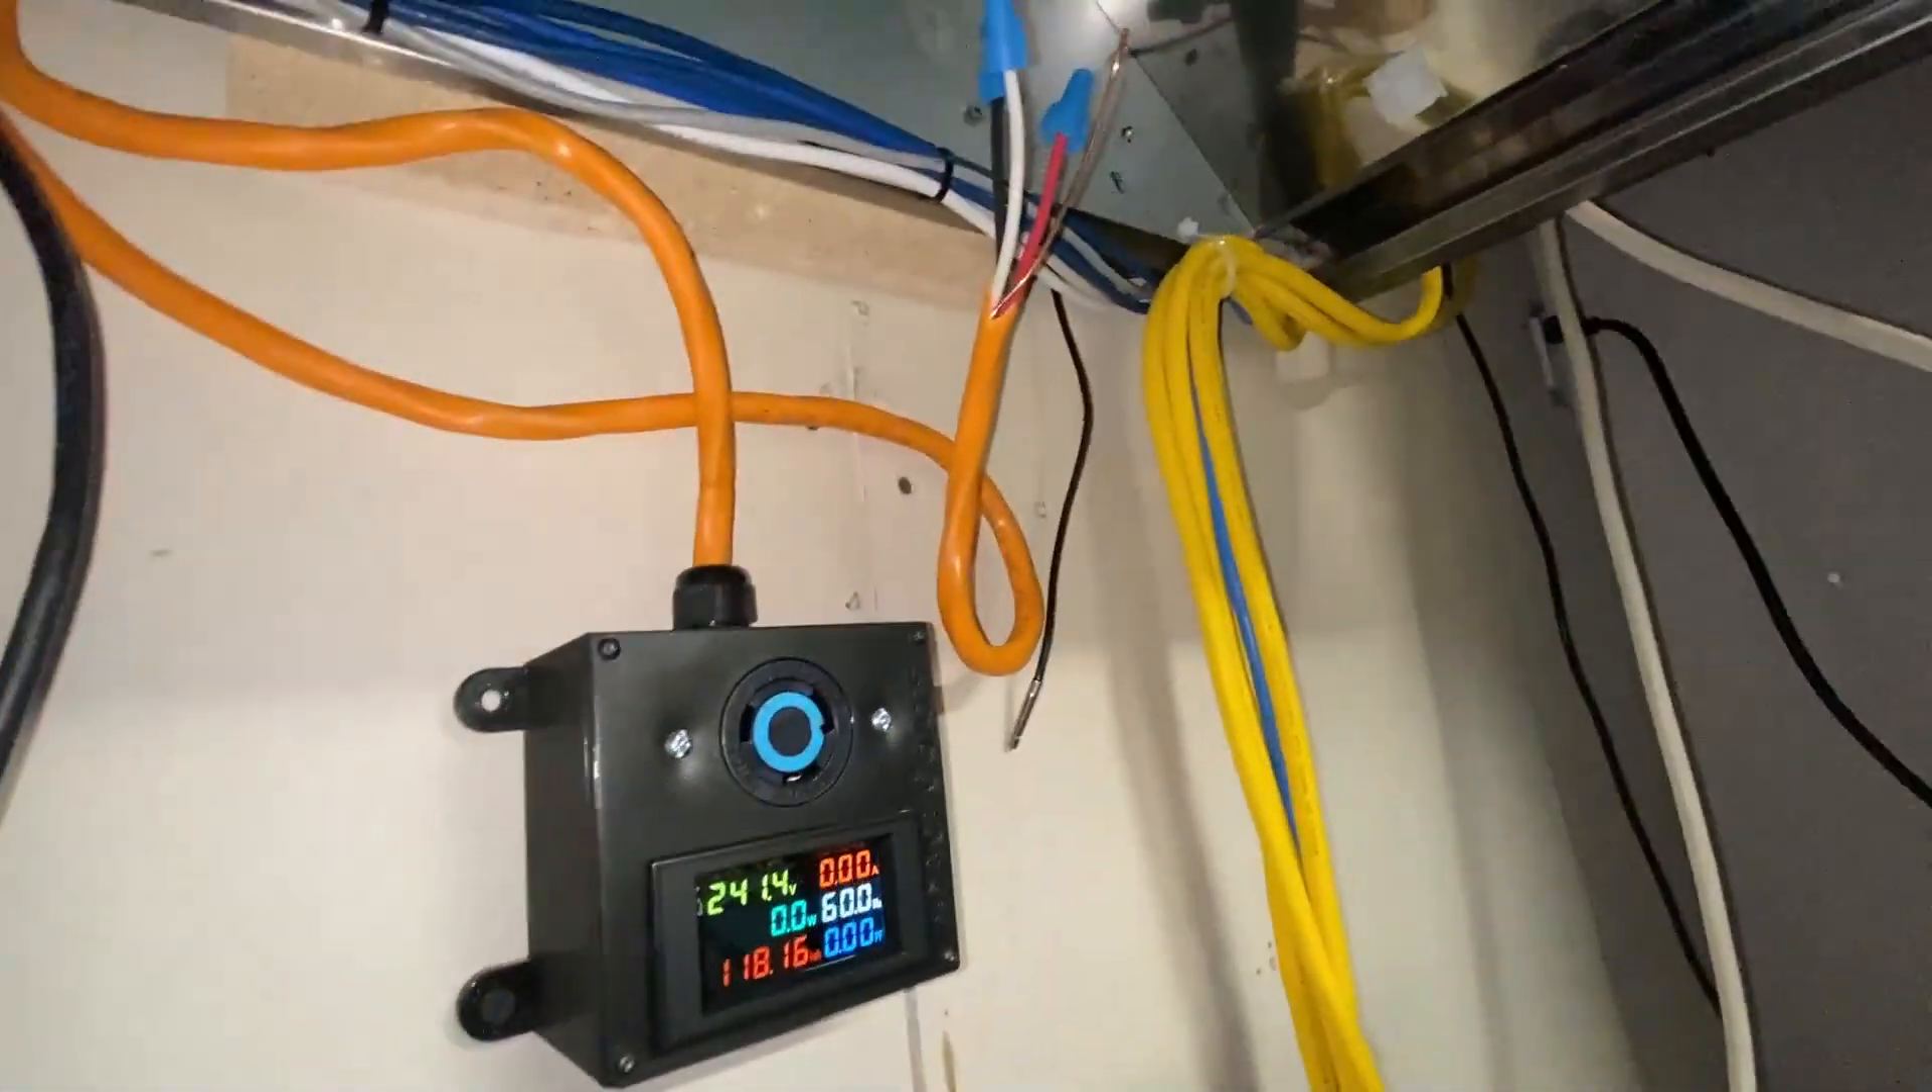We also have finished installing the LED panel for my 30 amp circuit.